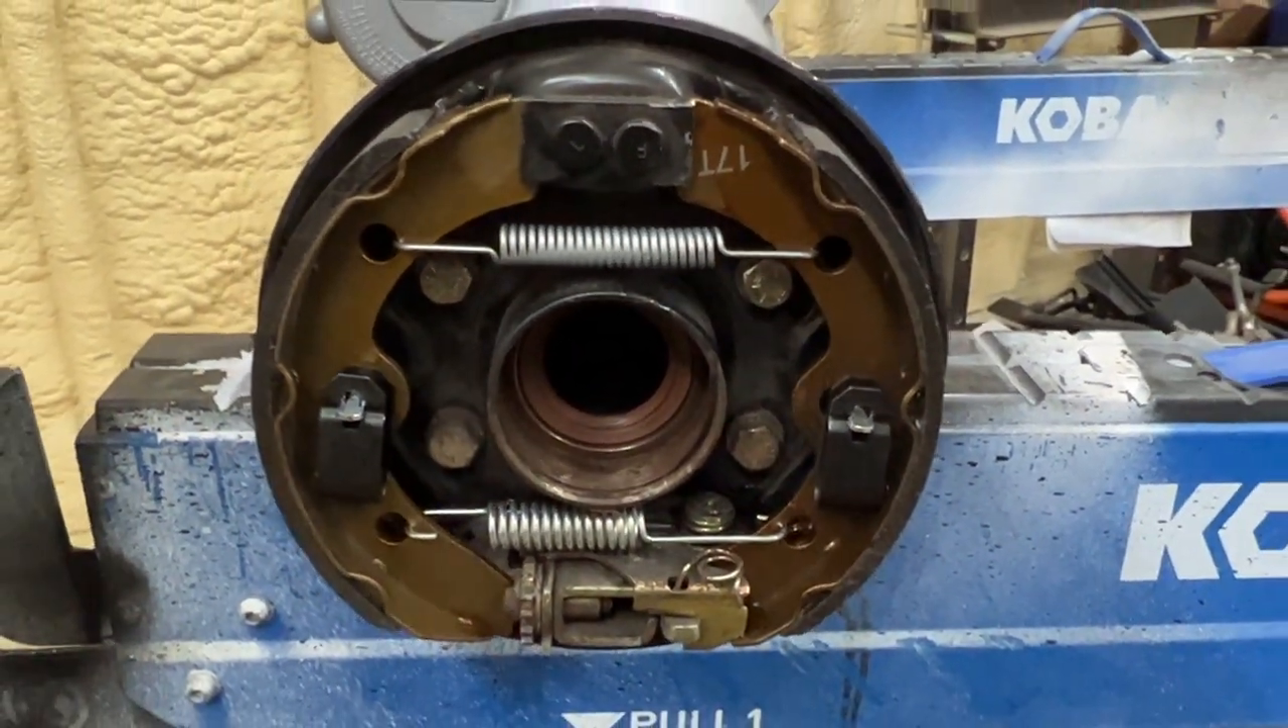So the brakes are now installed.